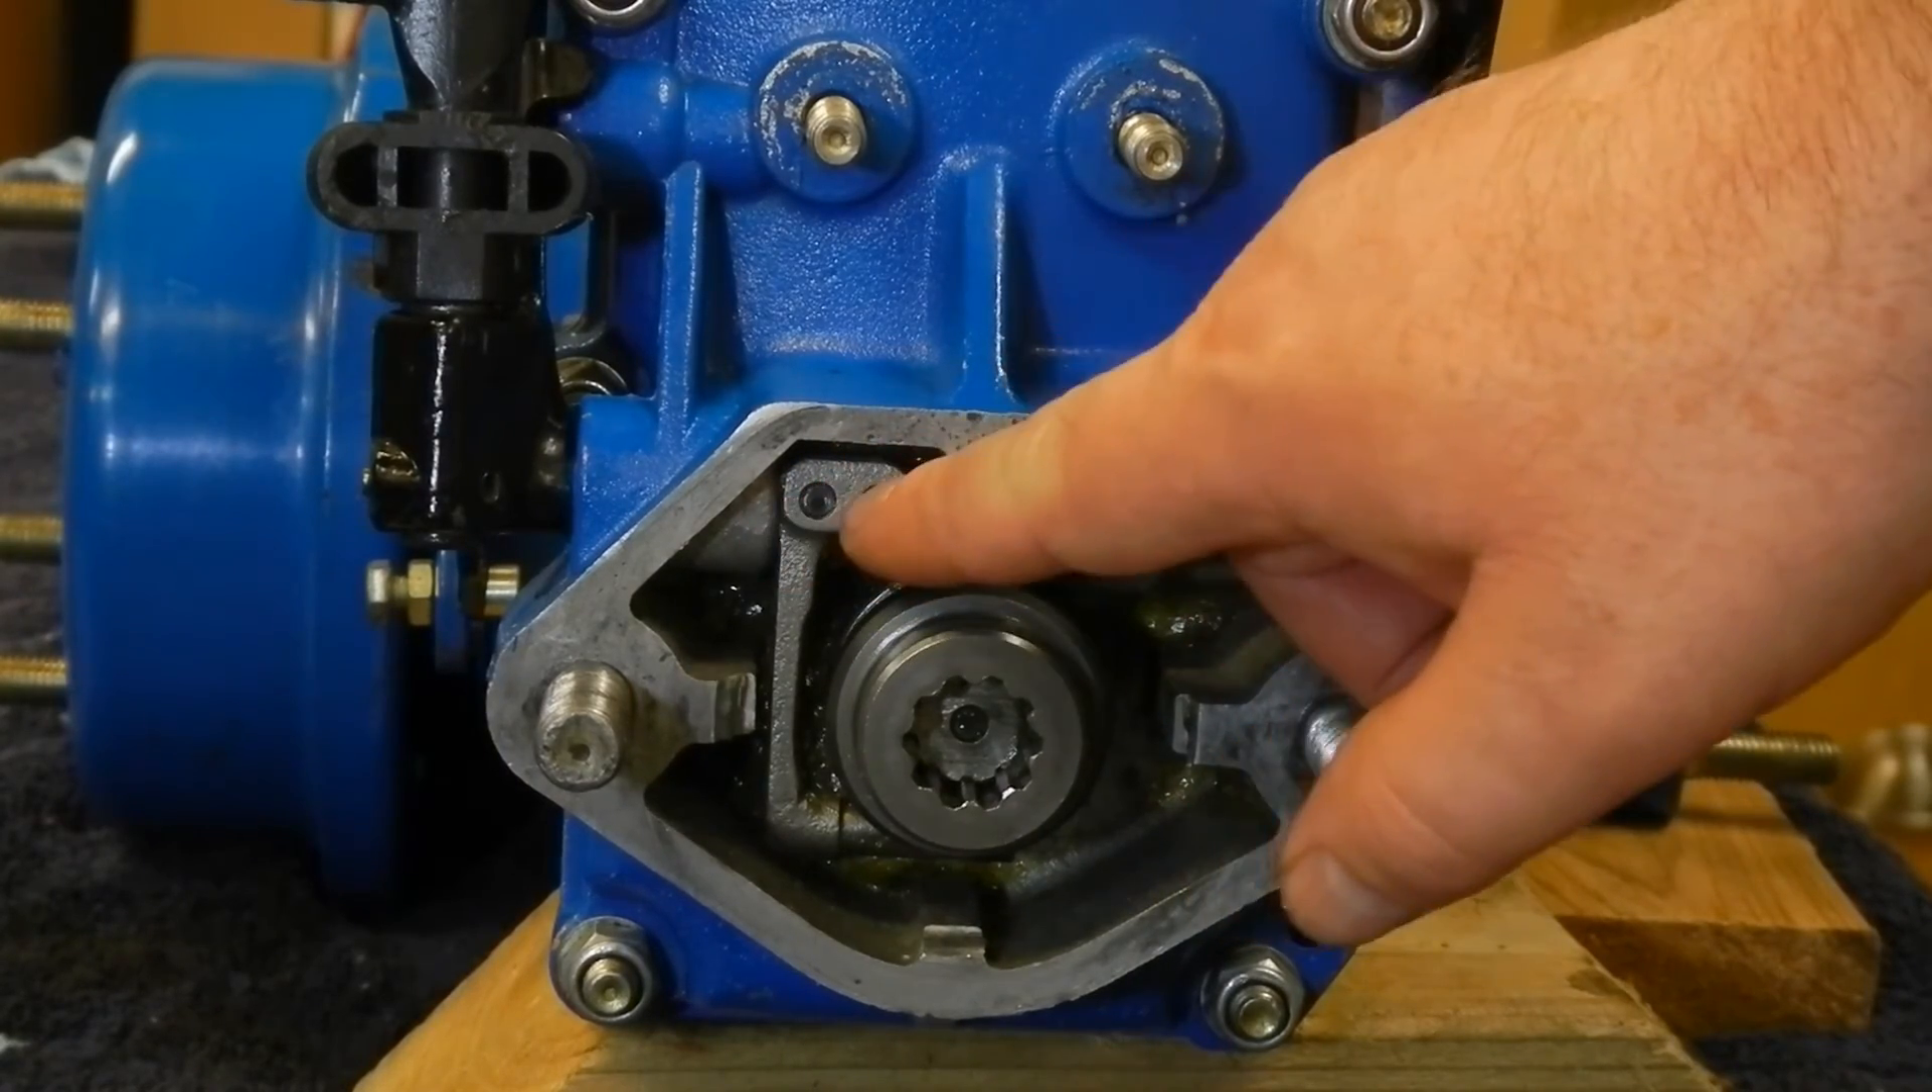Uh, I've taken the PTO cover off, and removed as much of the grease as I could to see what's going on.